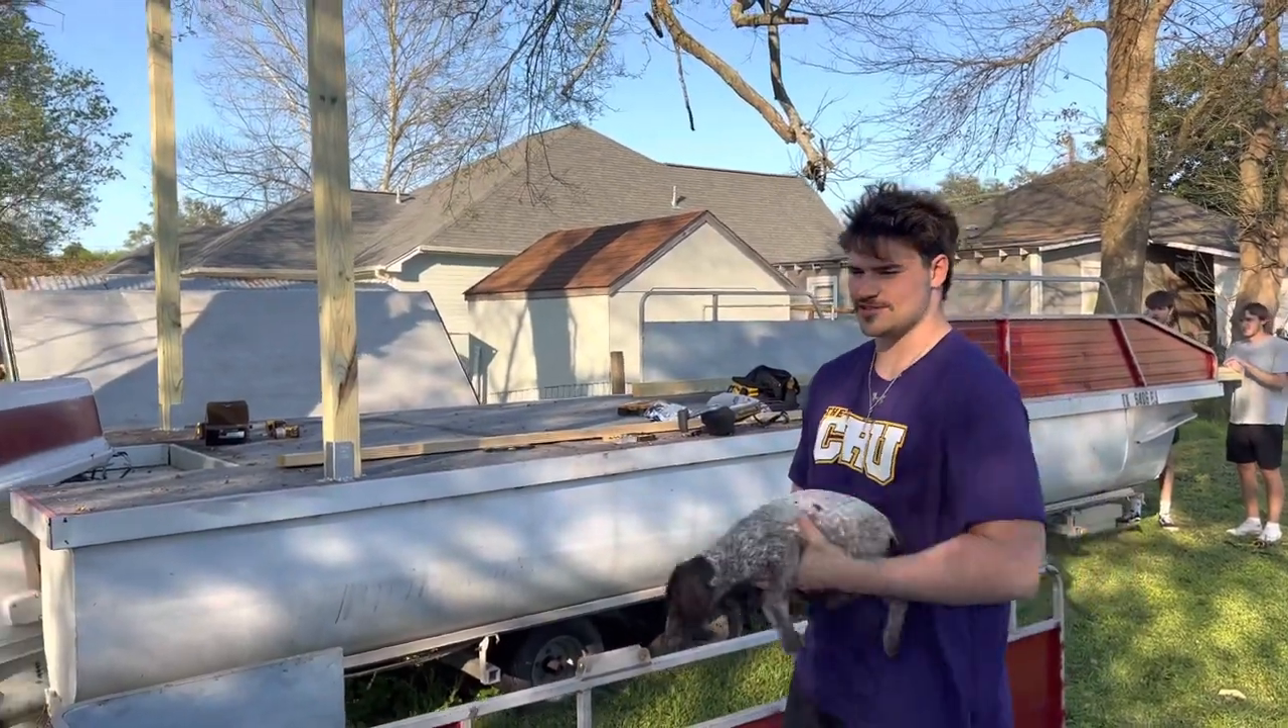So far we got two pillars up.